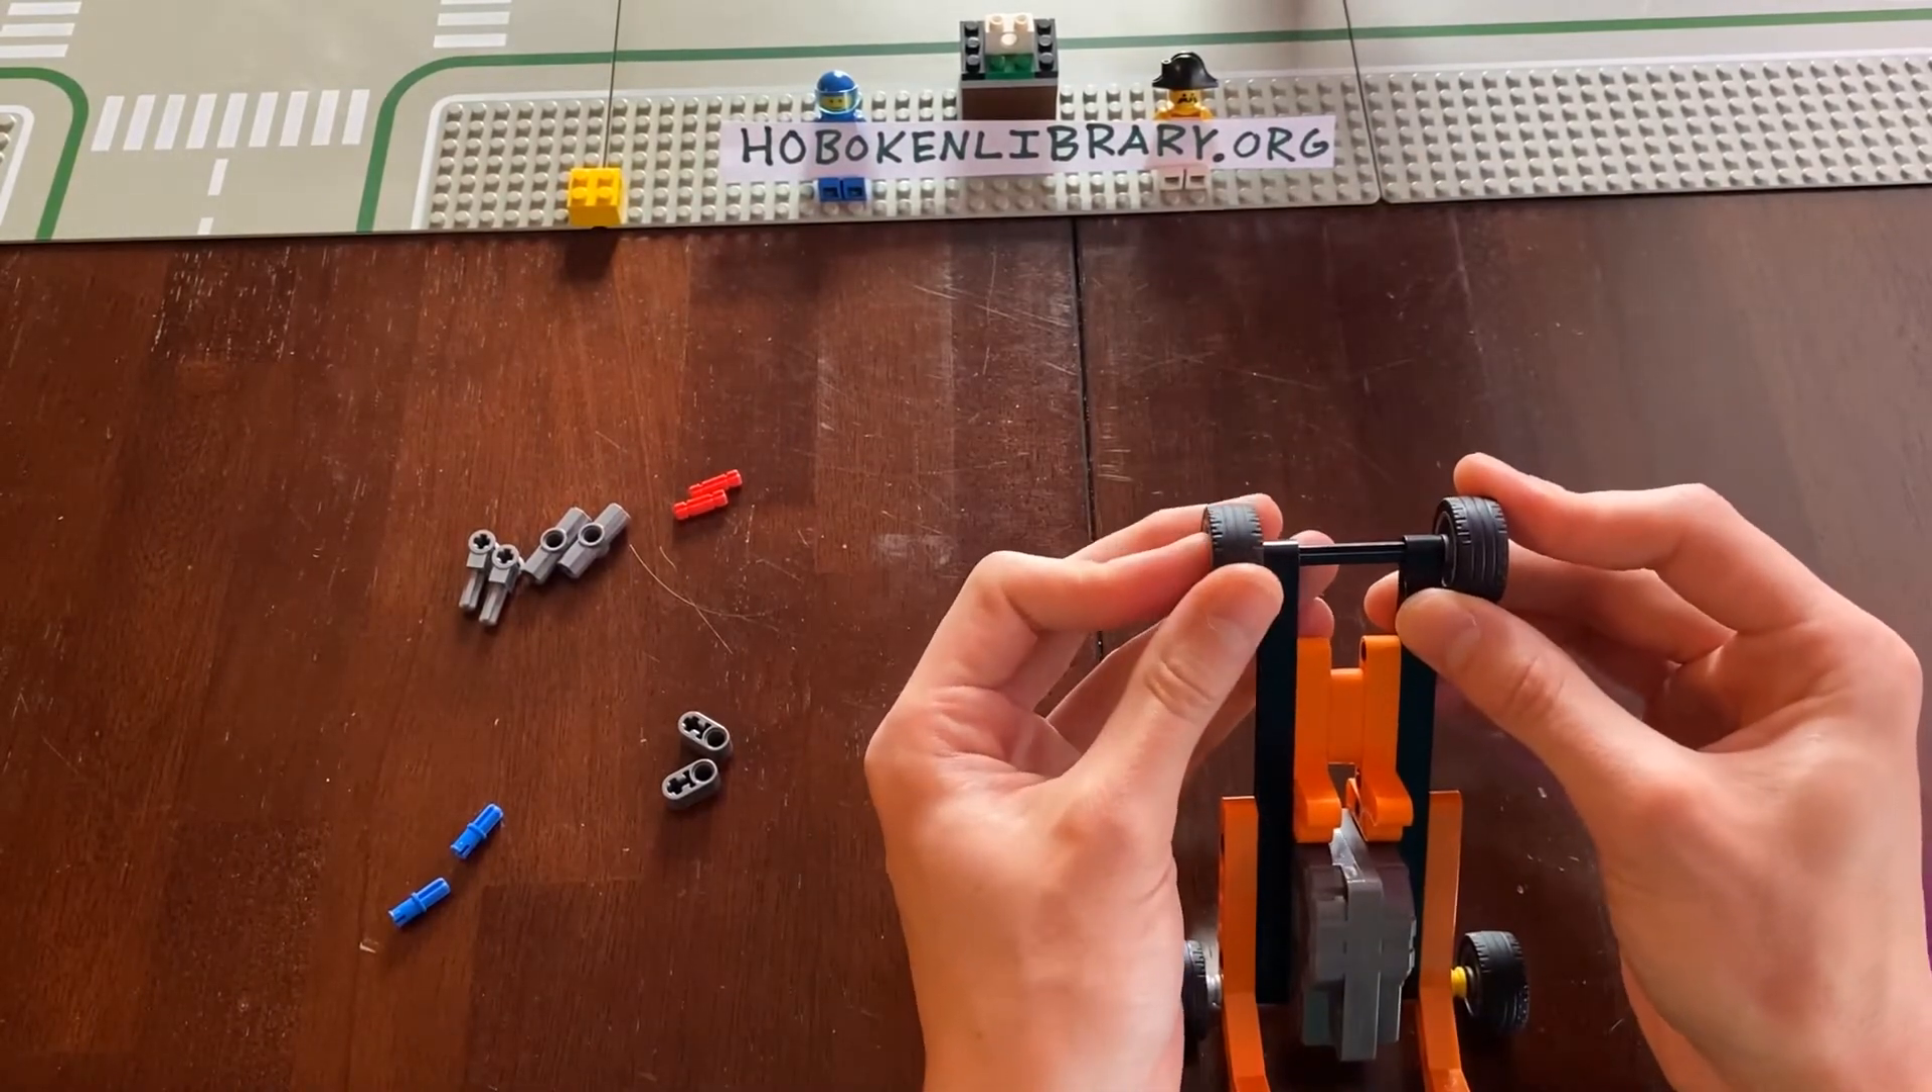Now, you probably will also notice that we've got some extra pieces on the table. That's because we're not quite done yet.